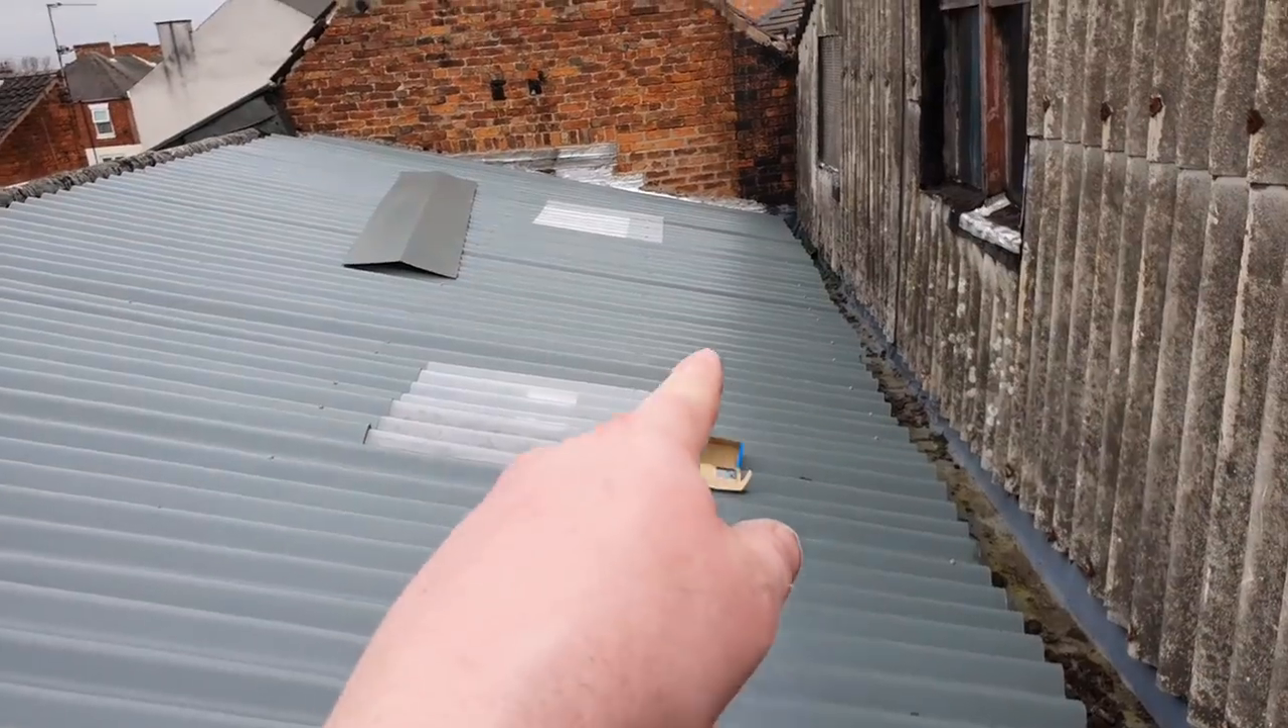Following day 2 45 in the afternoon and we've got the majority of the roof on.